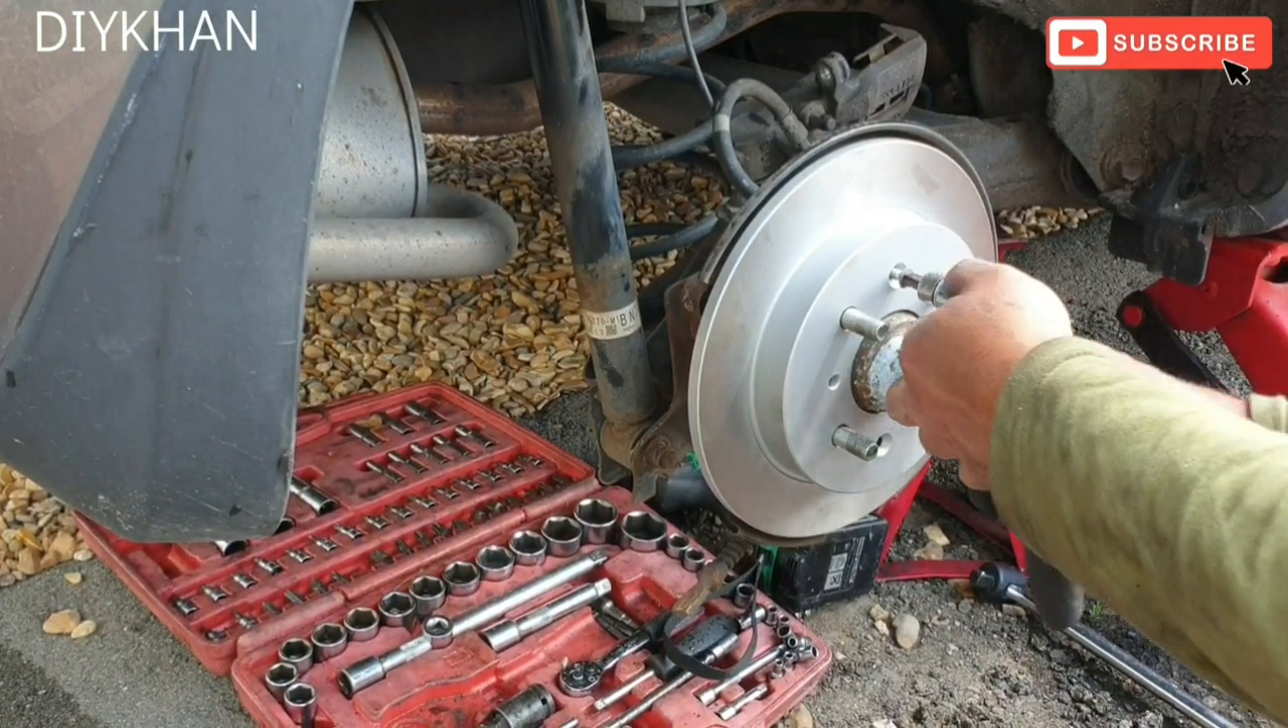That's the new disc in place.